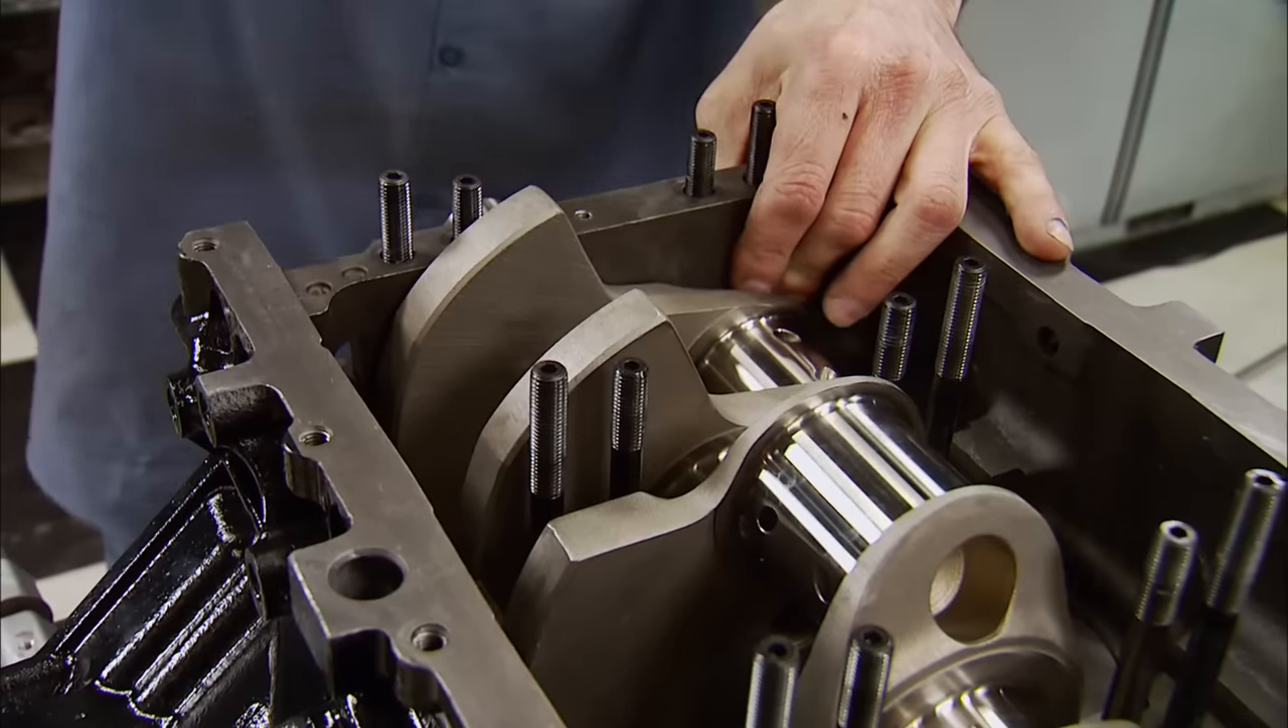Now the K1 crankshaft was the last thing to go in, so we'll pick it up from there.